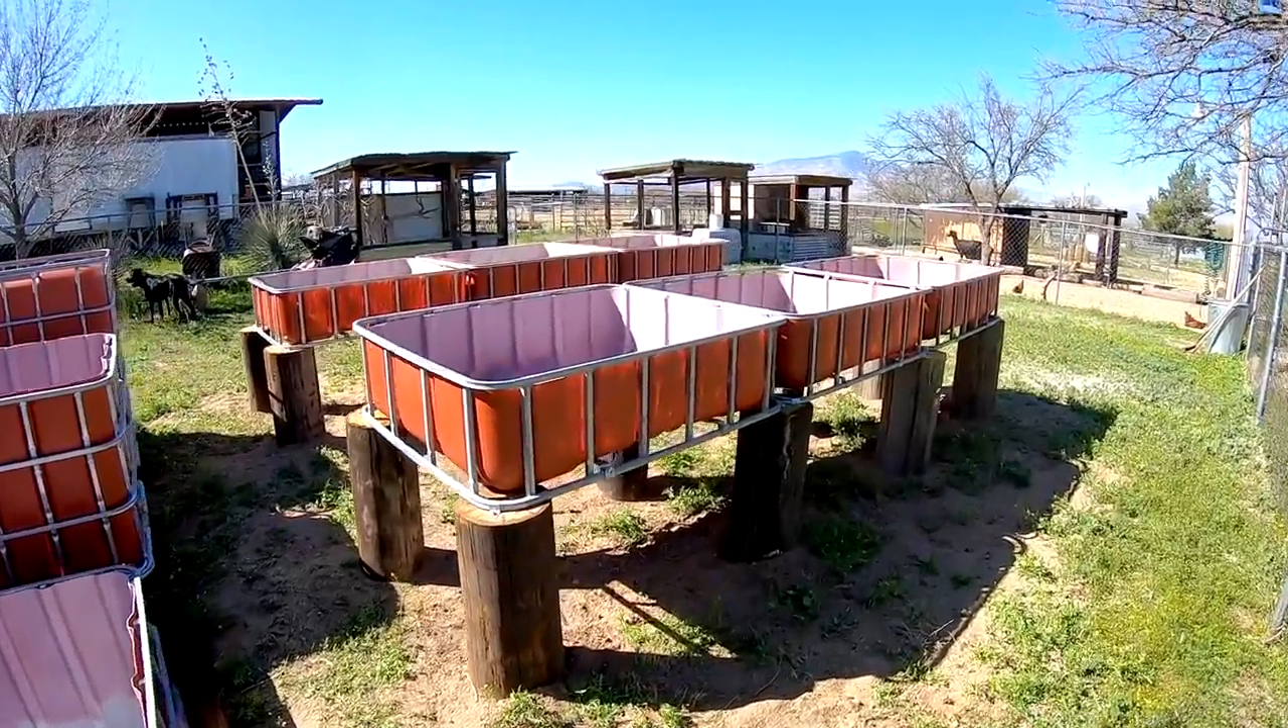All the tanks are where they're going to sit now Only thing left to do is going to be plumbing.